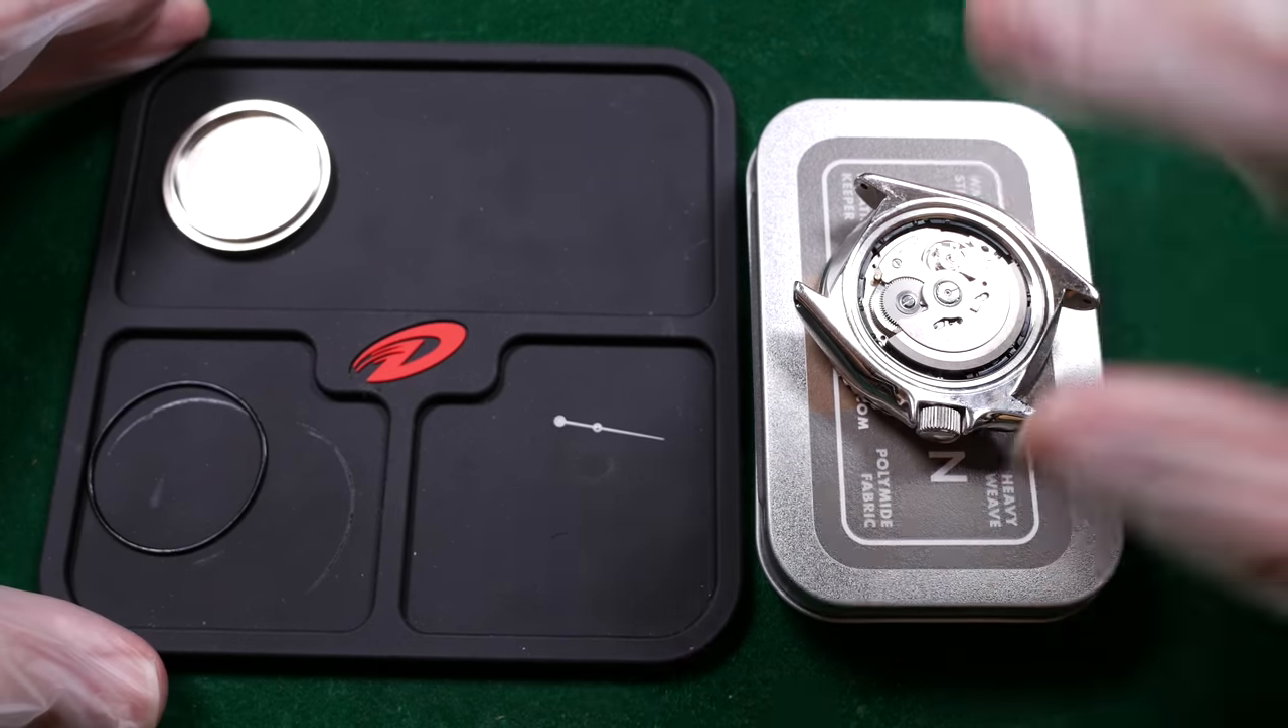We've got our old seconds hand off to the side here.